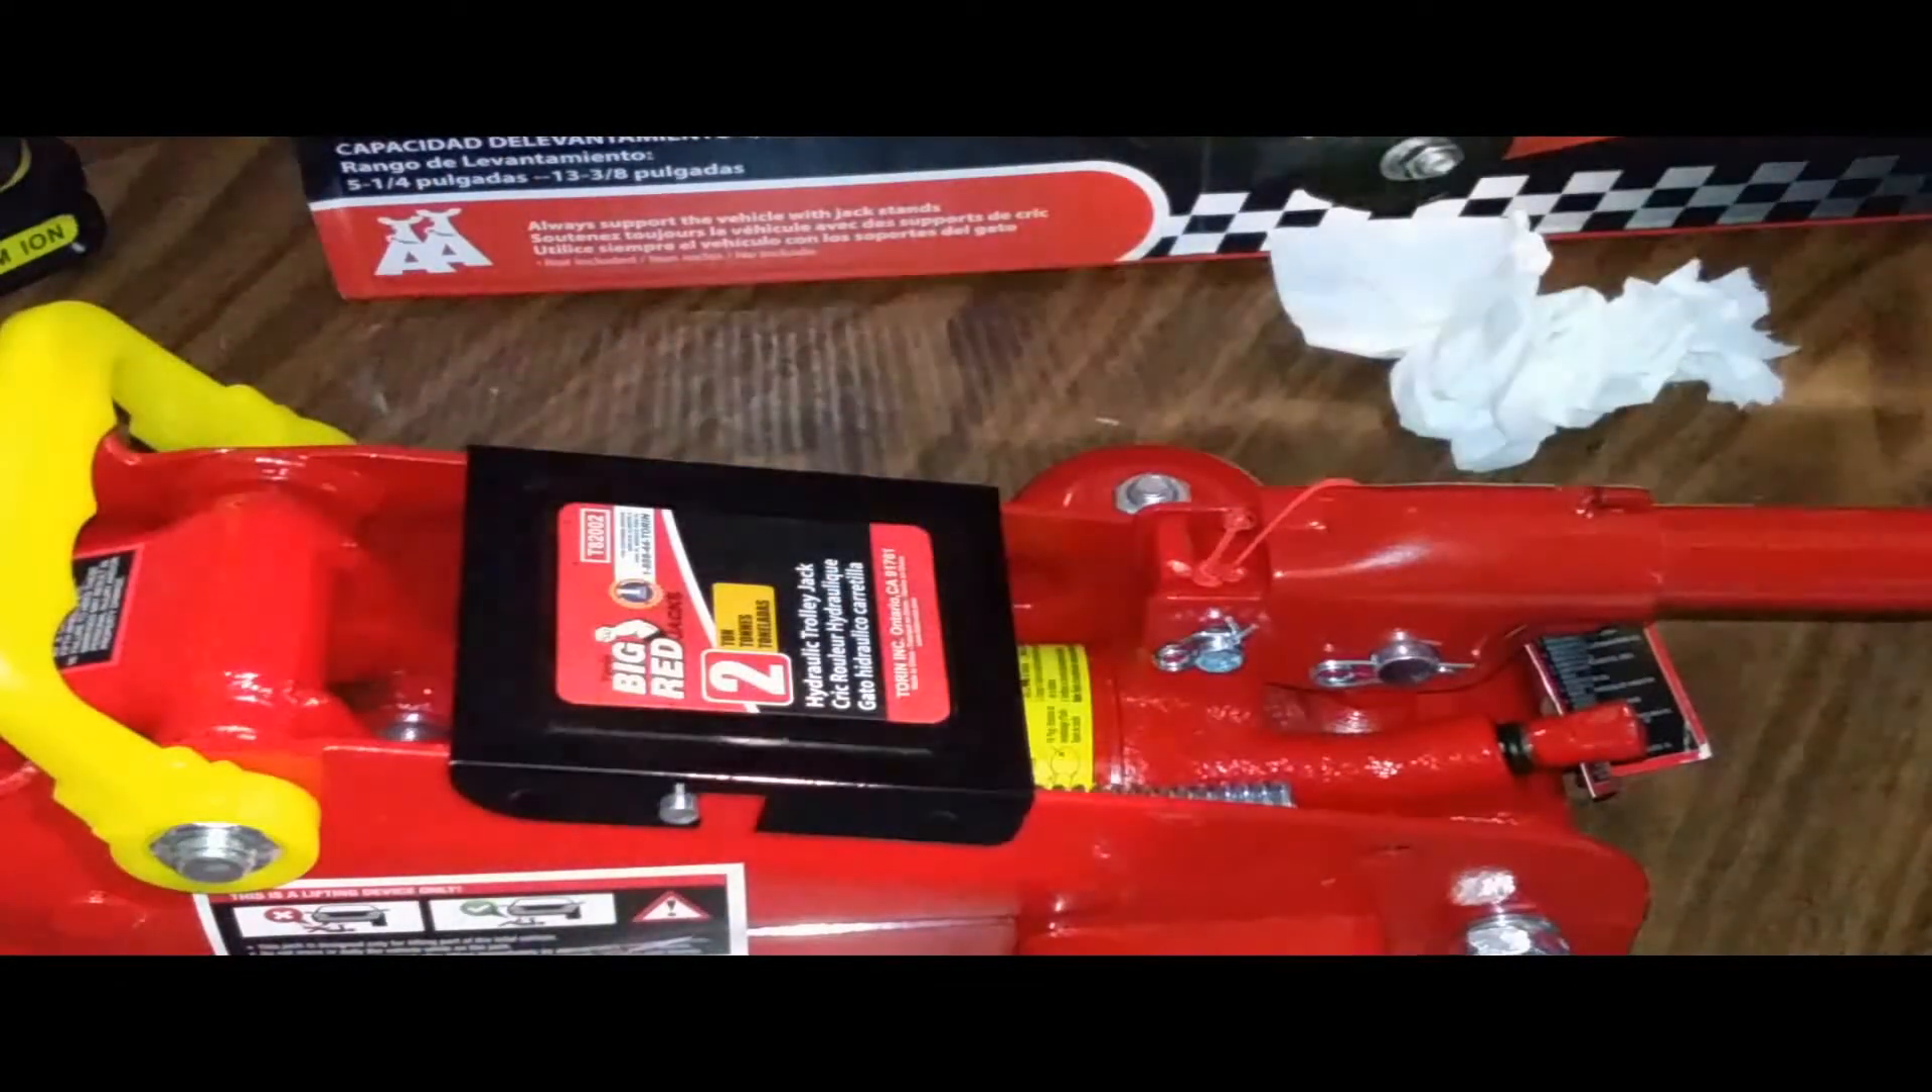The cover plate is locked in place now the cover plate's in place.